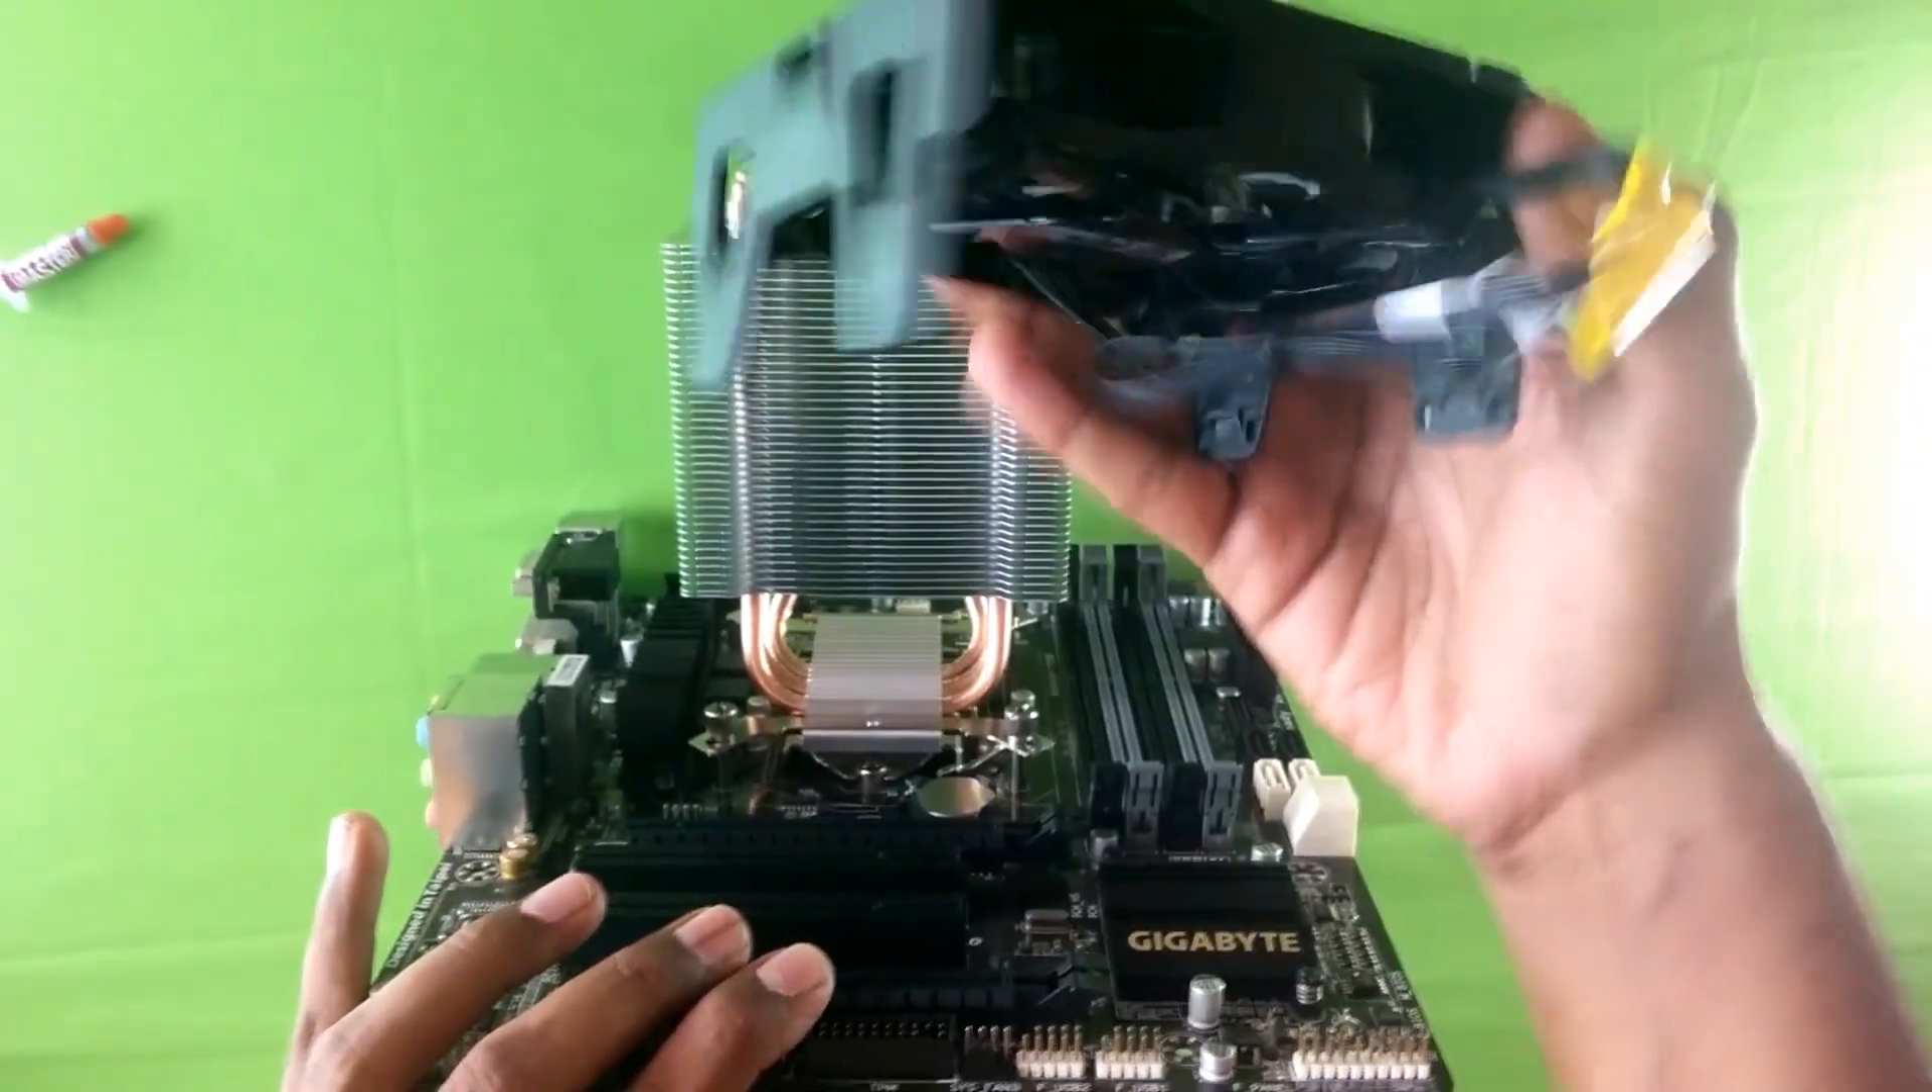Now the only thing left is reinstalling the pwm fan.